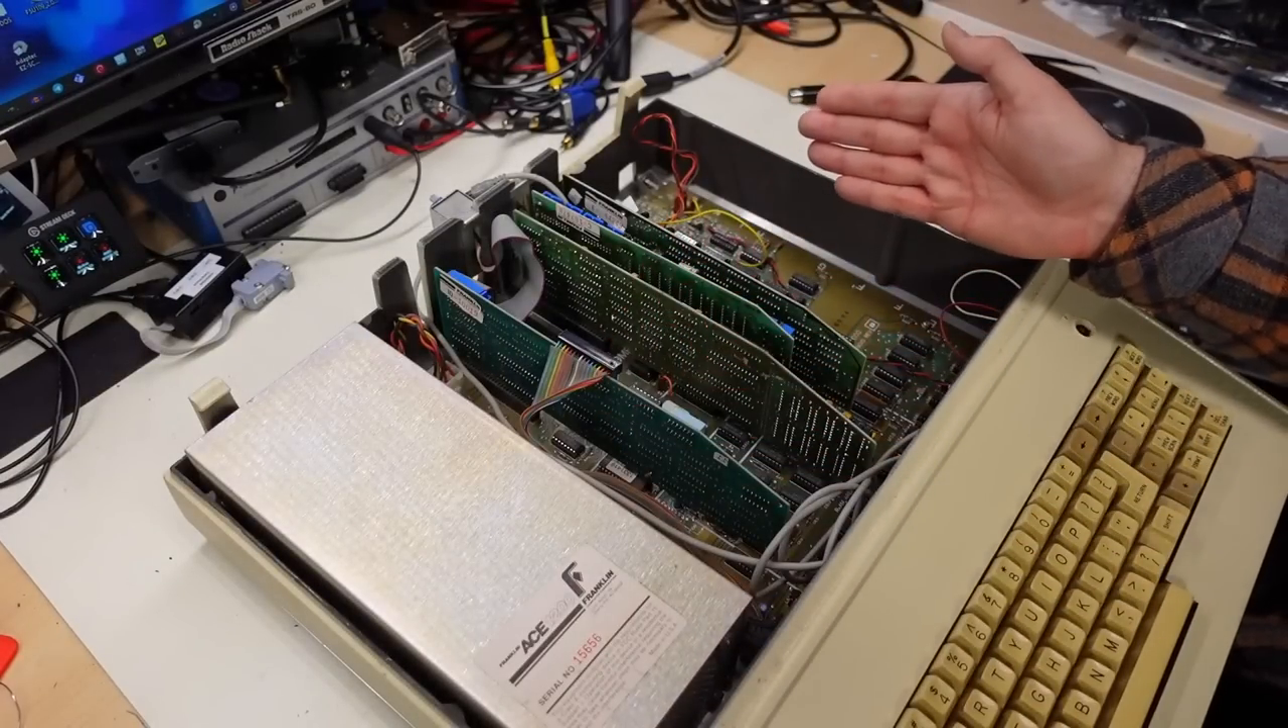With the top cover and the disc drives removed, we can see the inside of the machine.